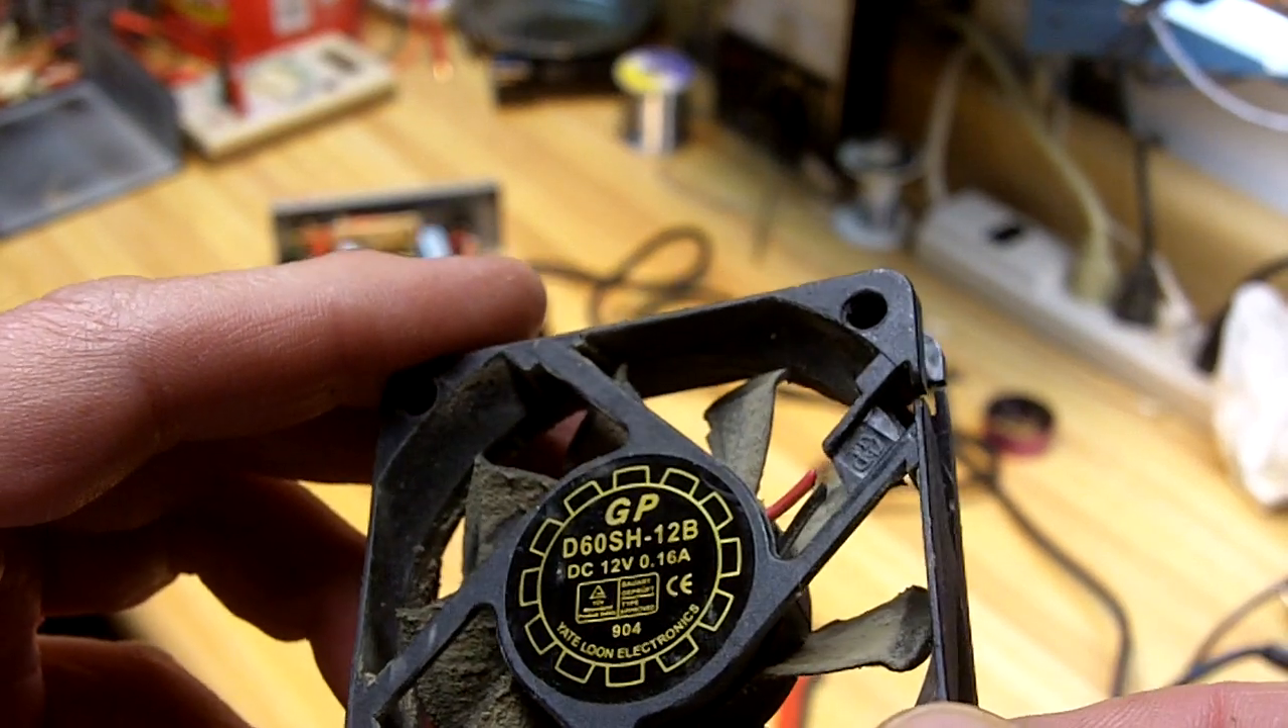Okay, I got the fan out.